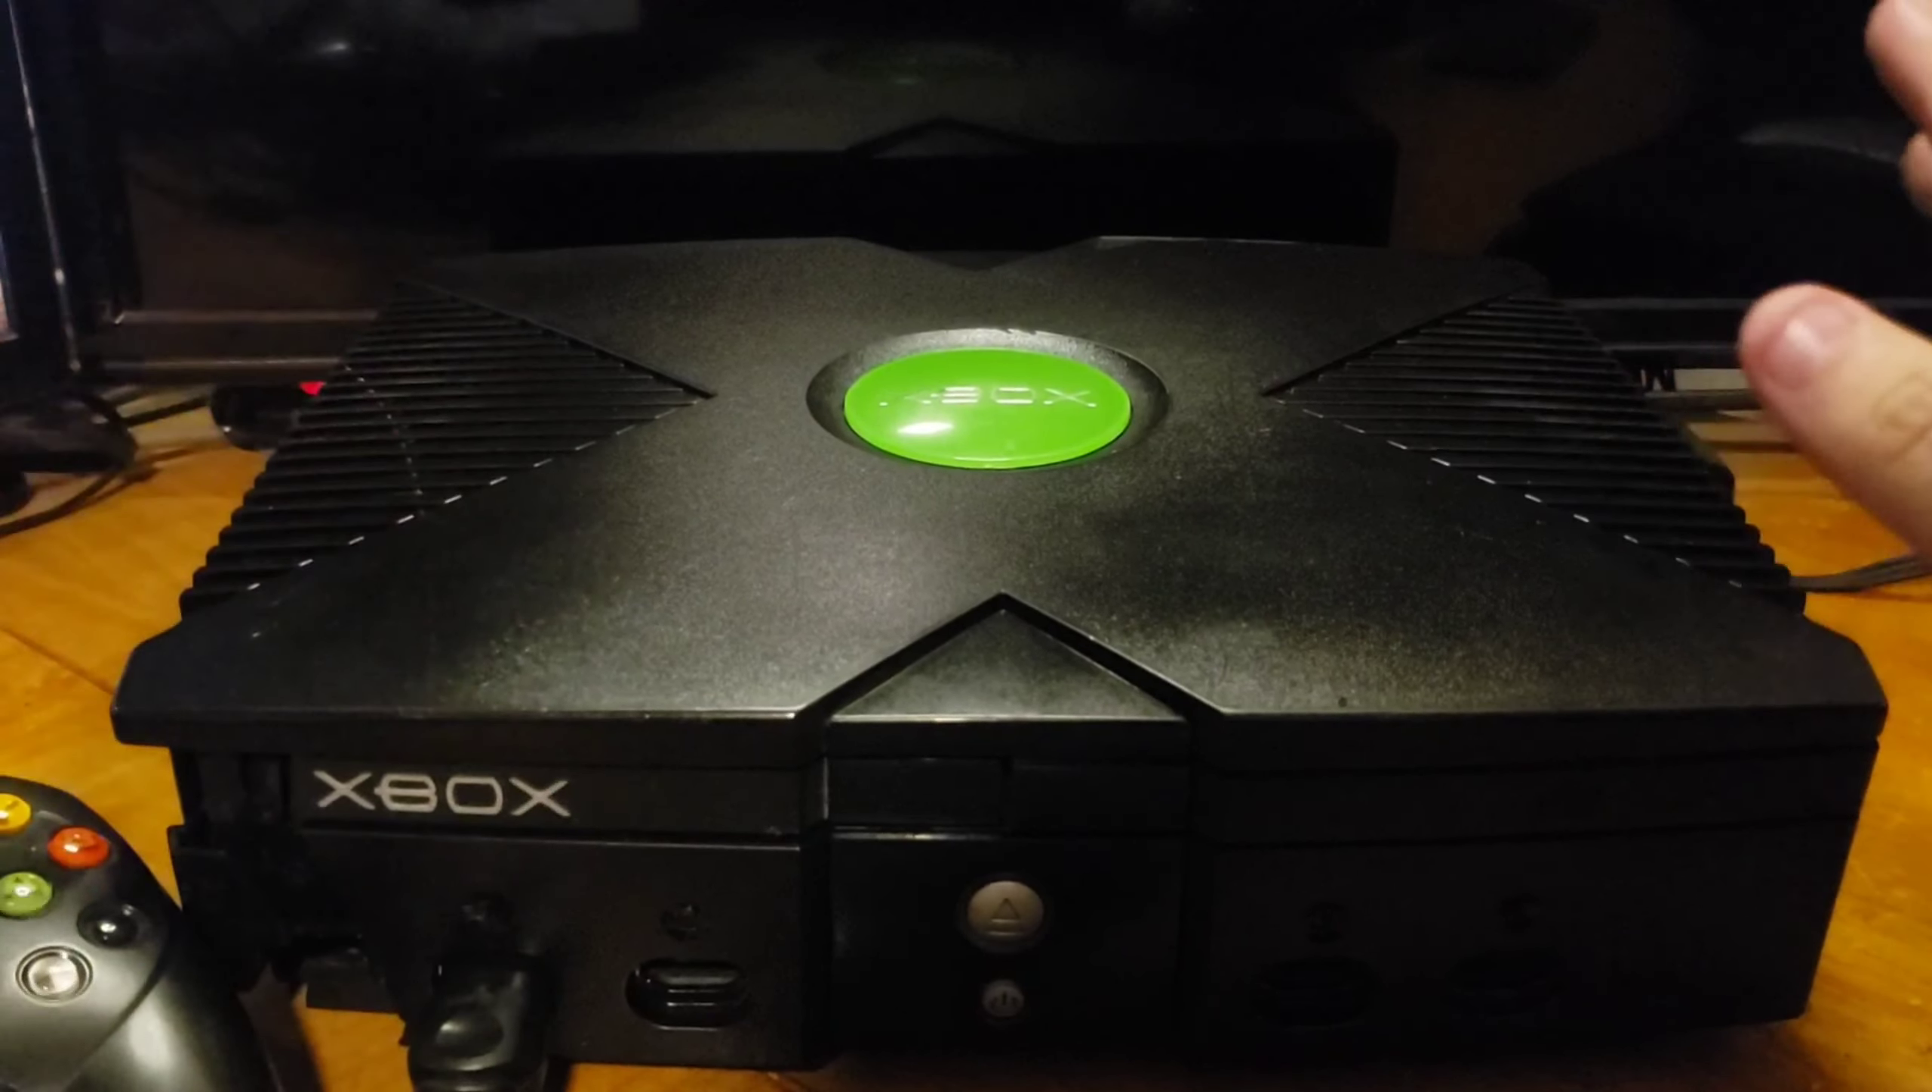Así quedó la consola ya le di una limpieza ya la cerré.